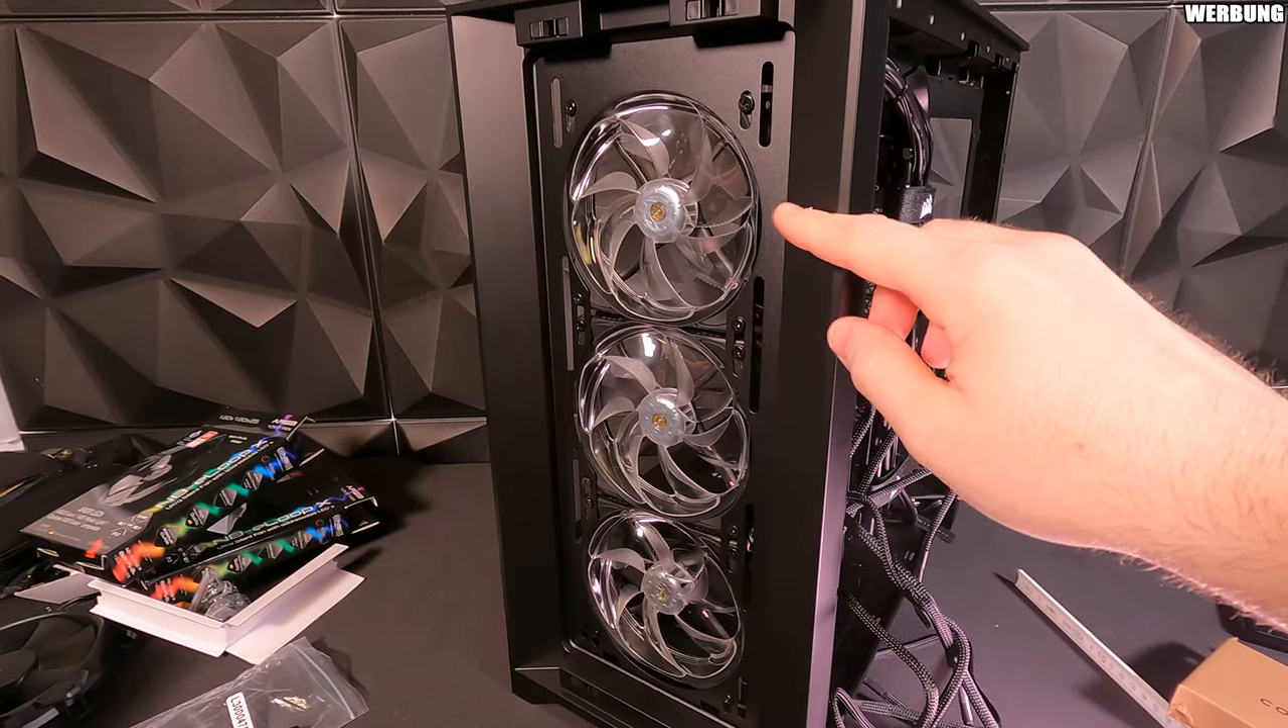So, die Lüfter haben wir jetzt drin.